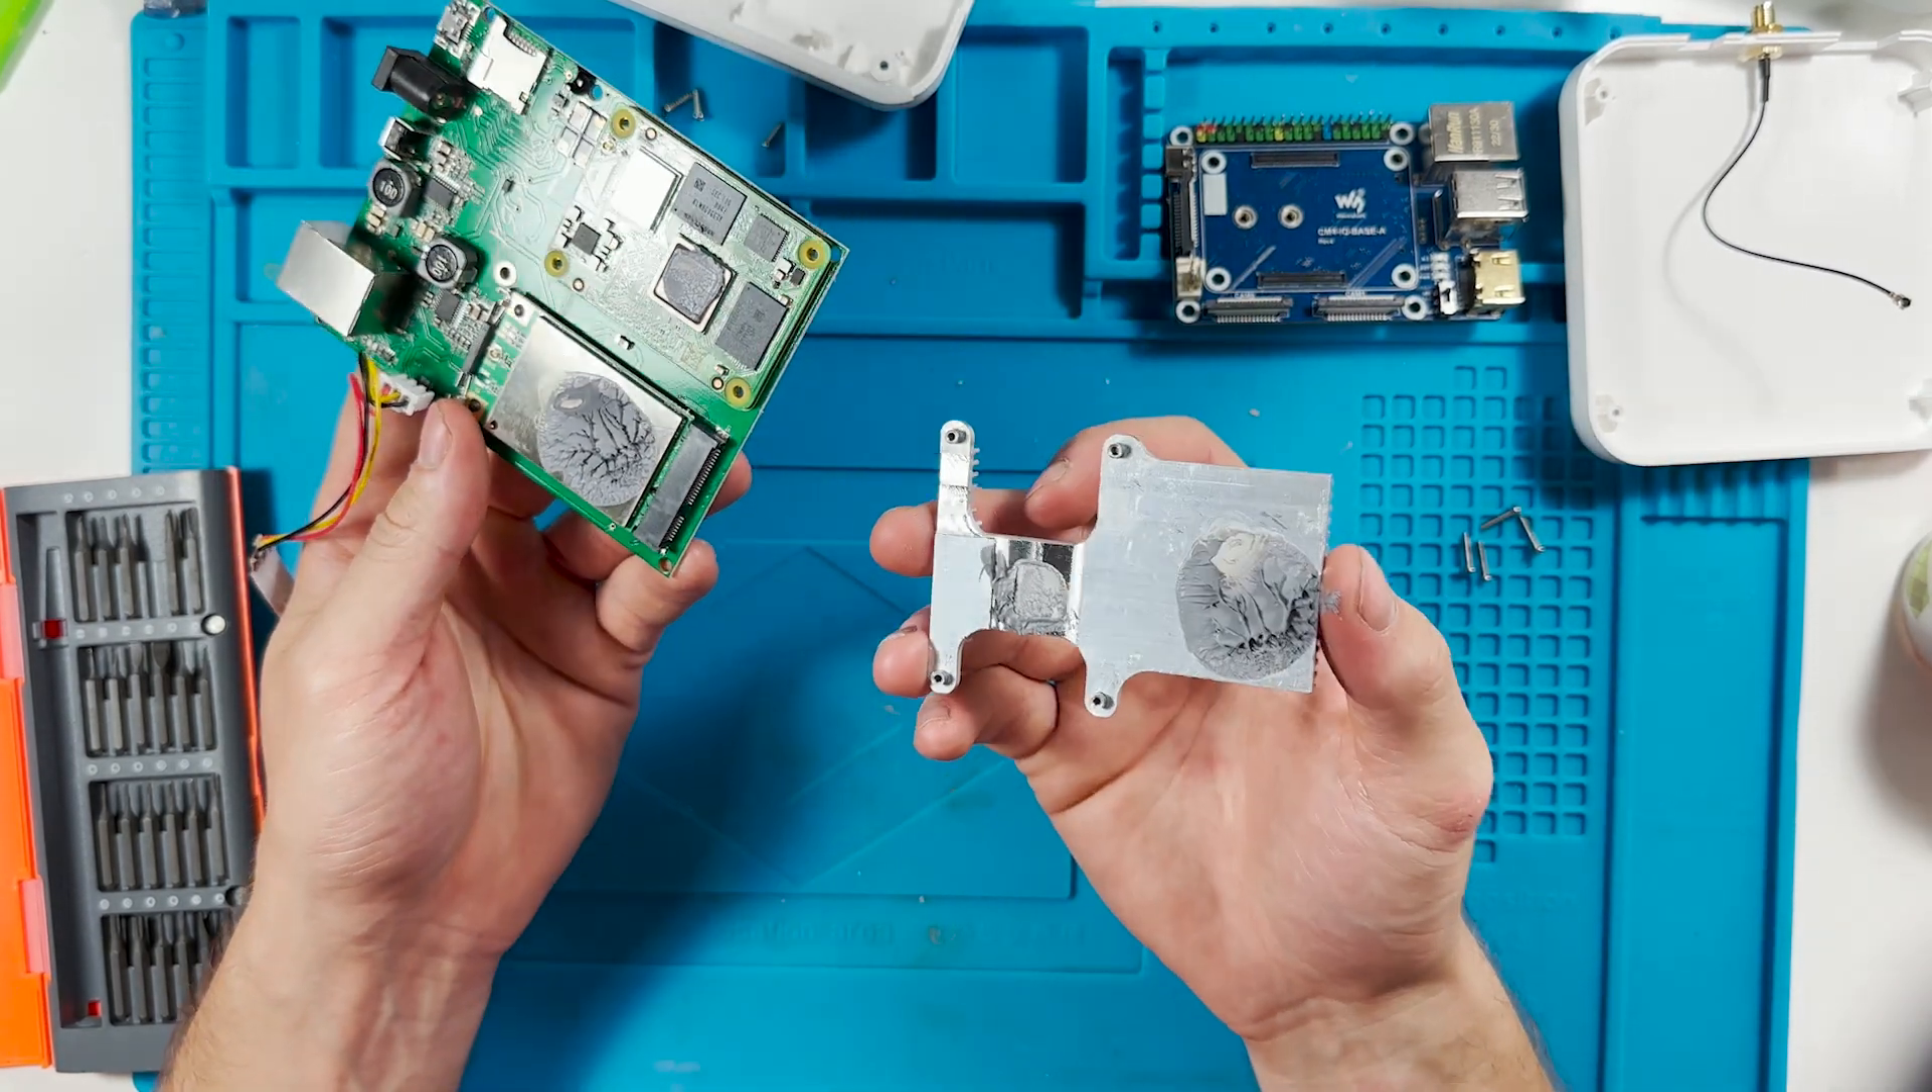With all the screws out this heat sink can now come off.